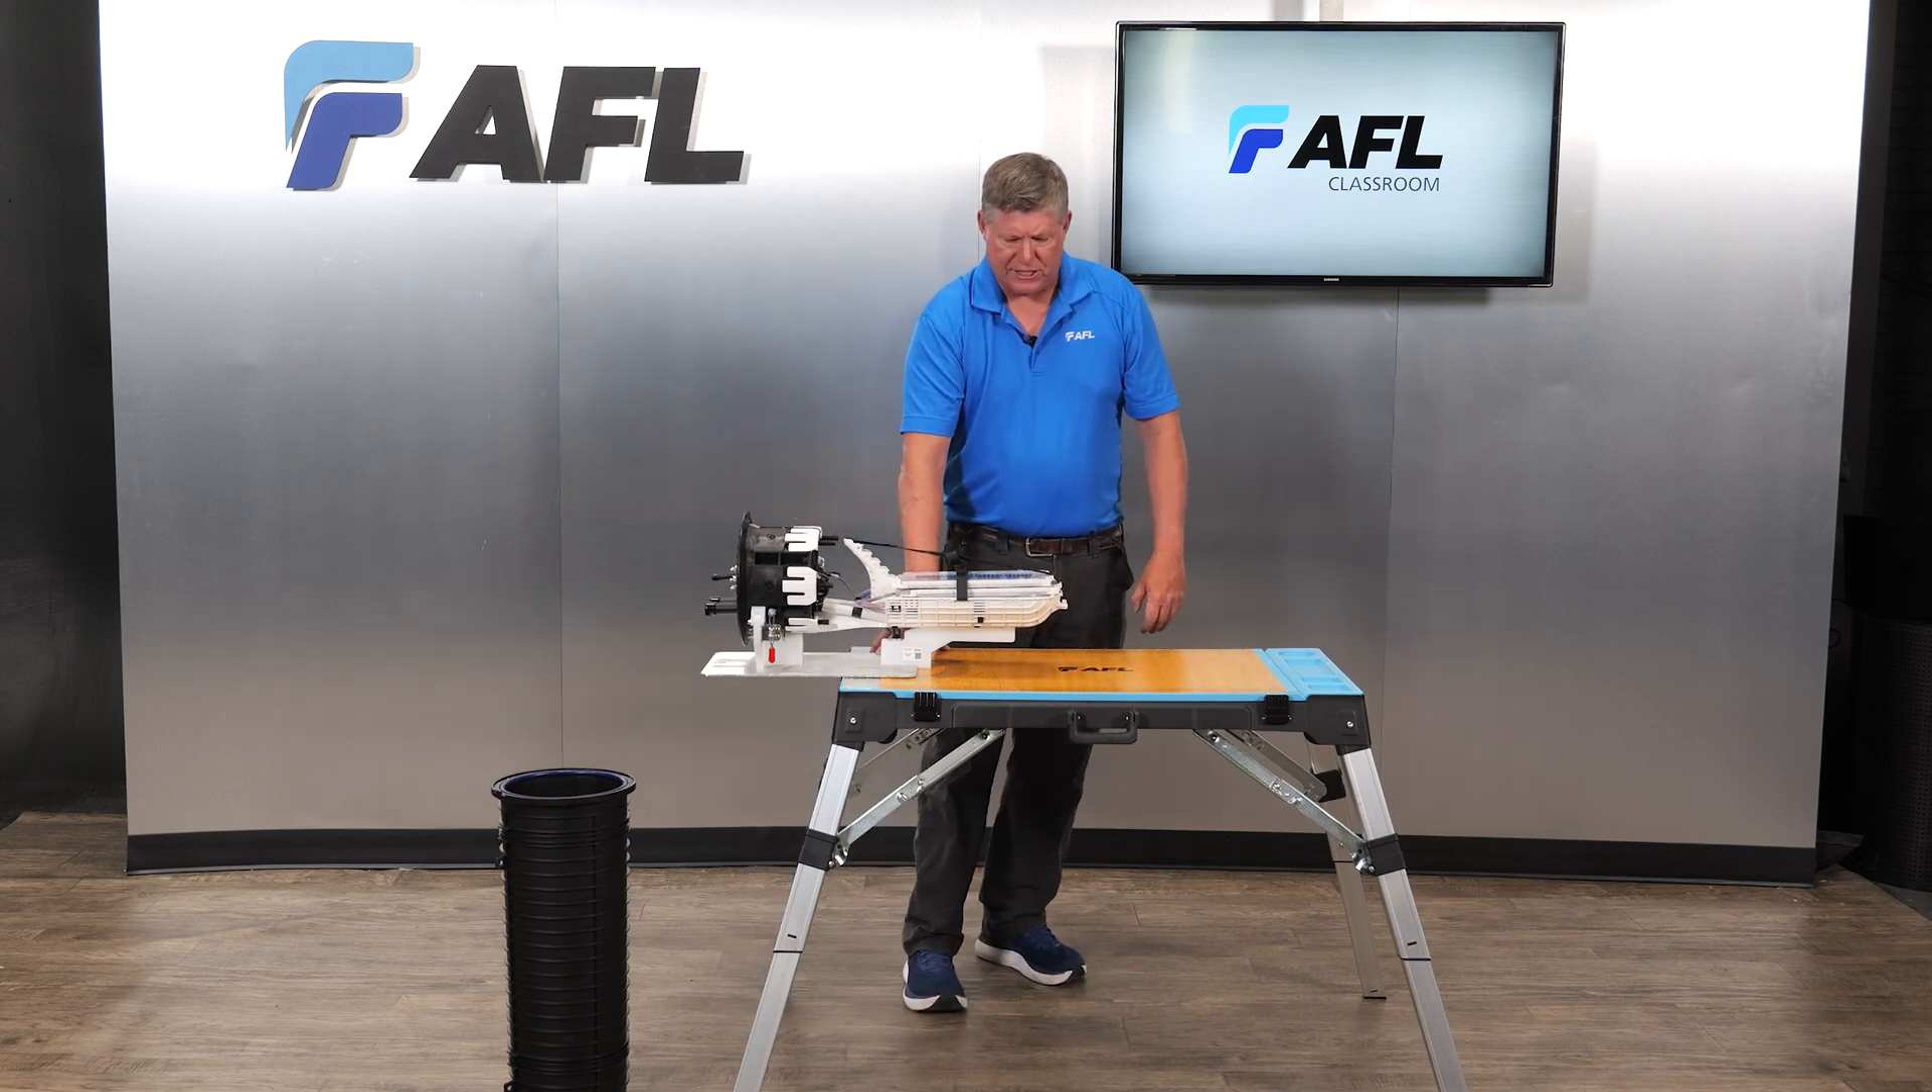So now we have our very stable situation with our table, our Apex closure as it's attached to the universal stand.